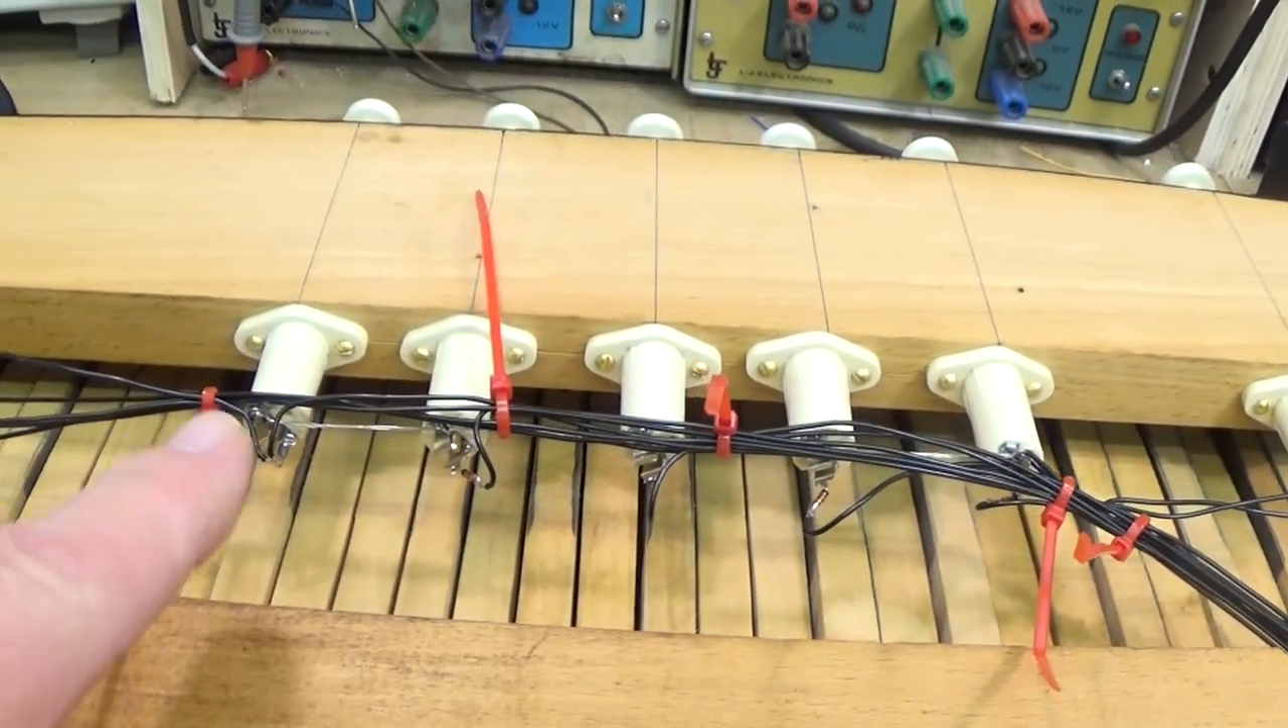So I've got the zip ties on now holding our cables together and just keeping things roughly where they're supposed to be.